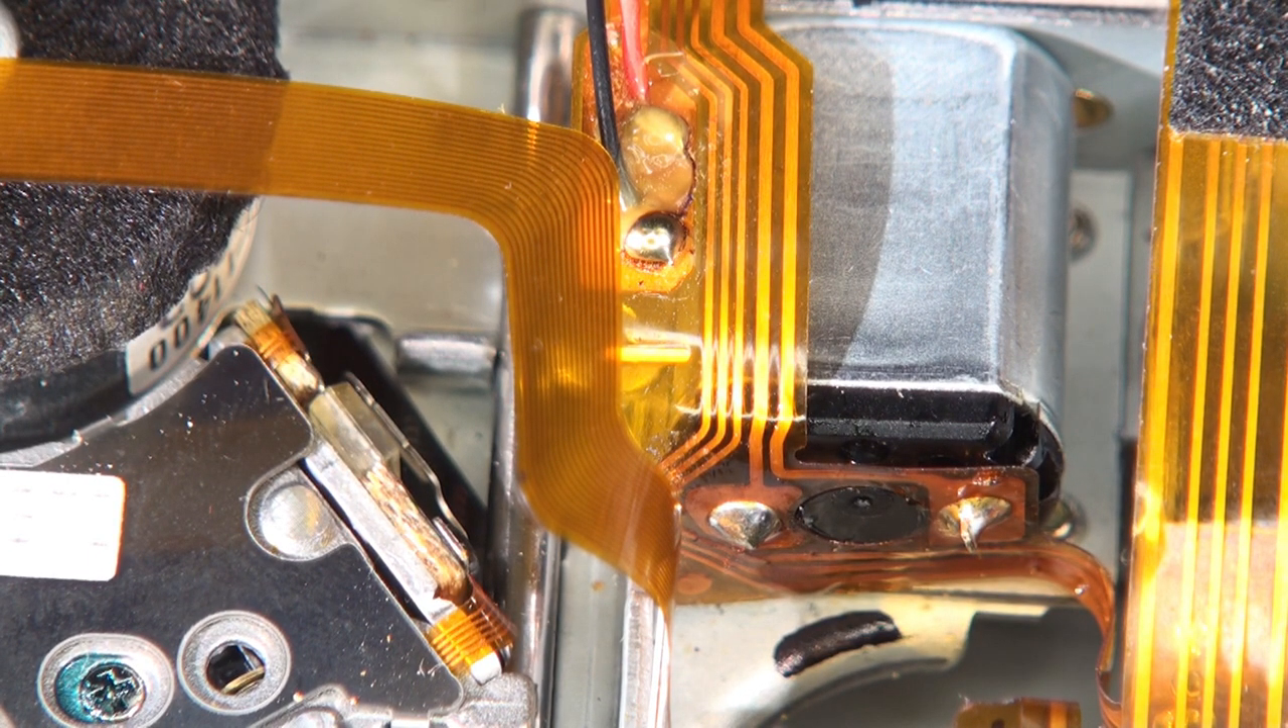So the motor is now soldered back into position.